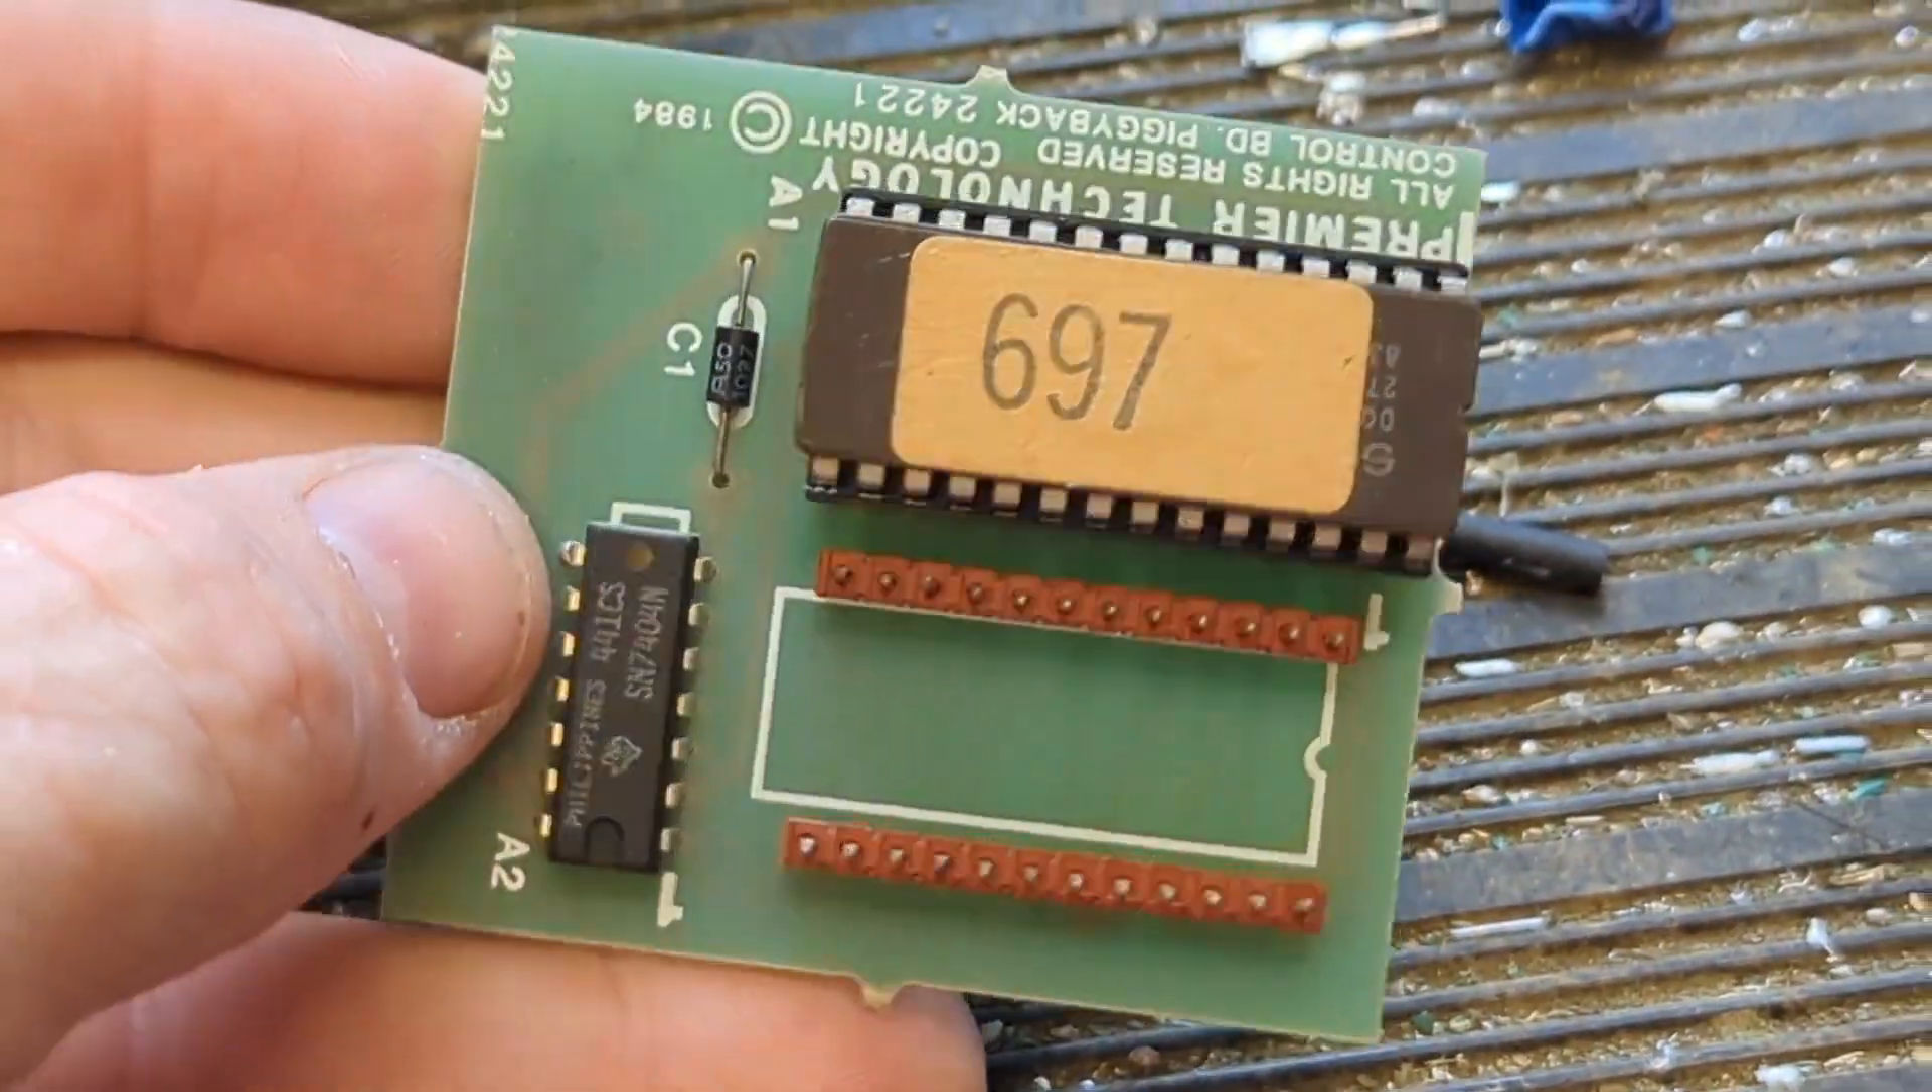Okay so I got this daughter board removed.